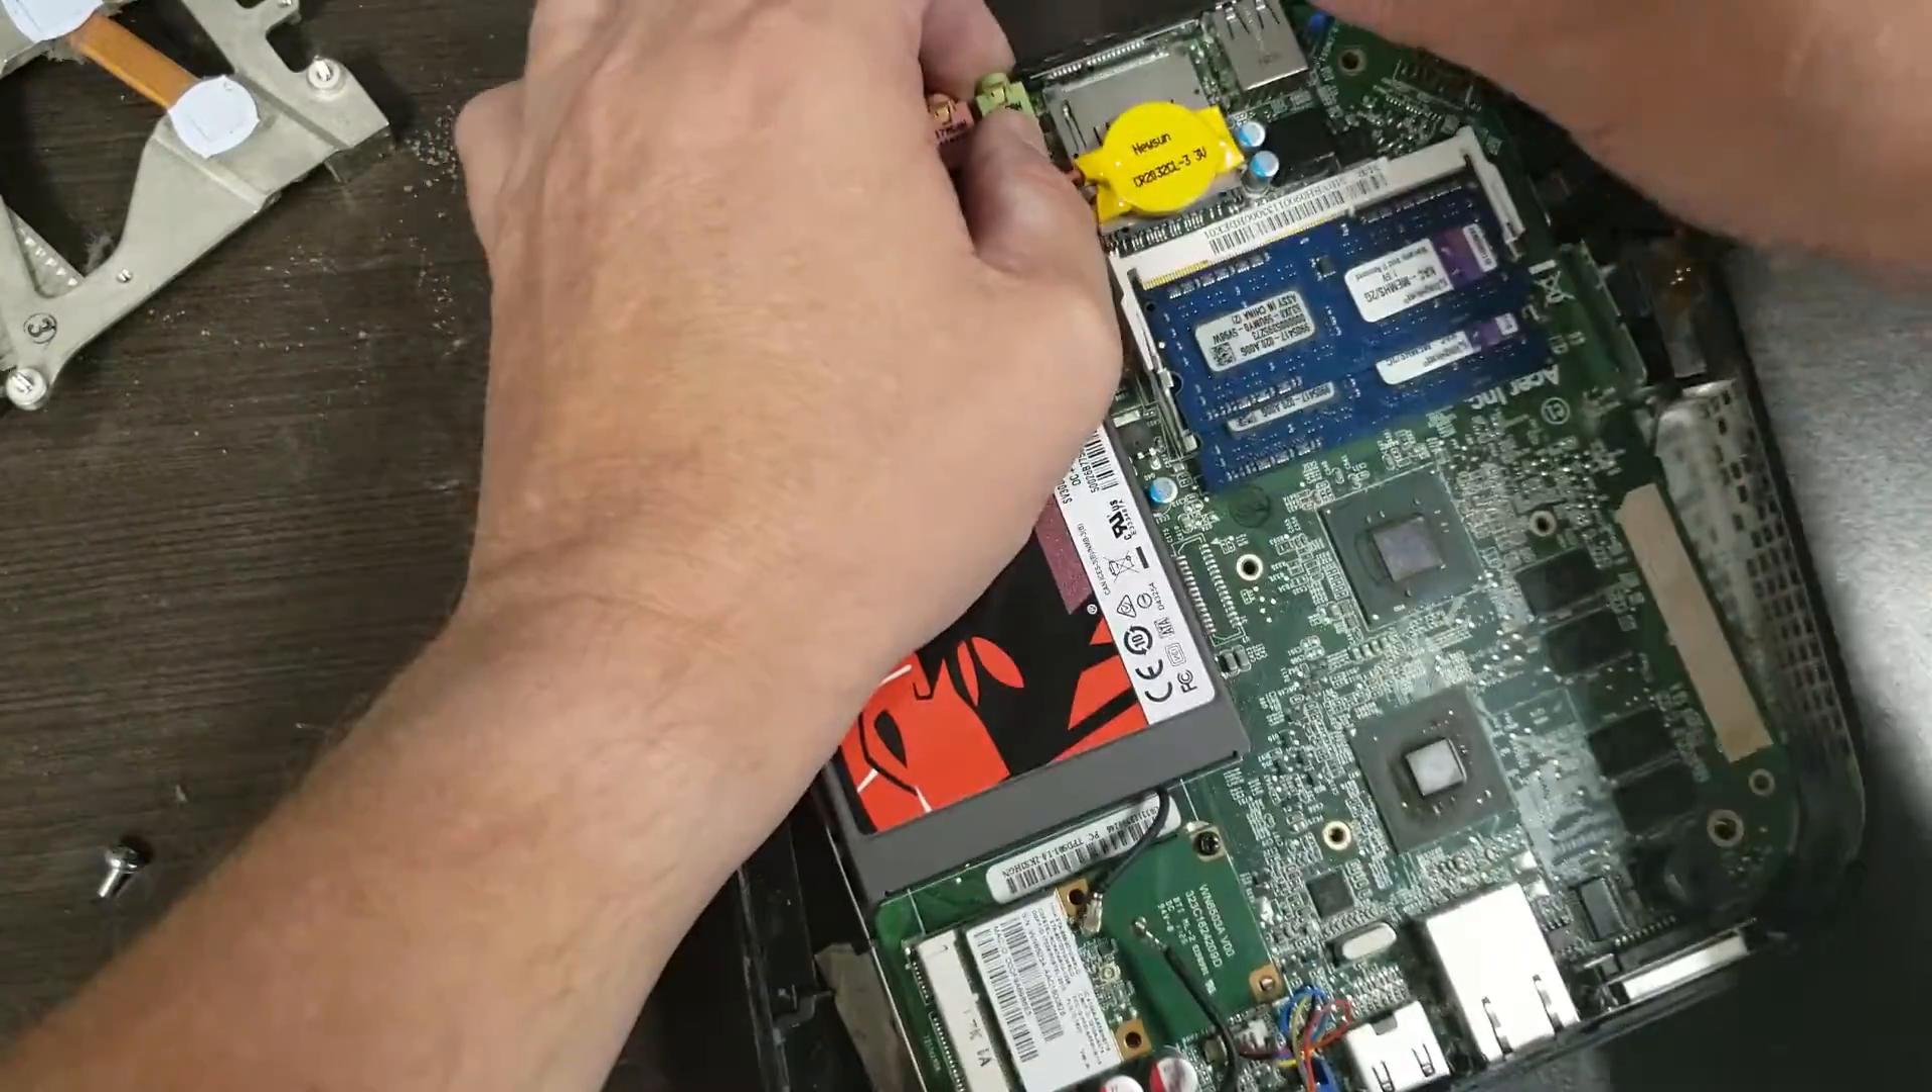Pop this solid state disc in. It's in.